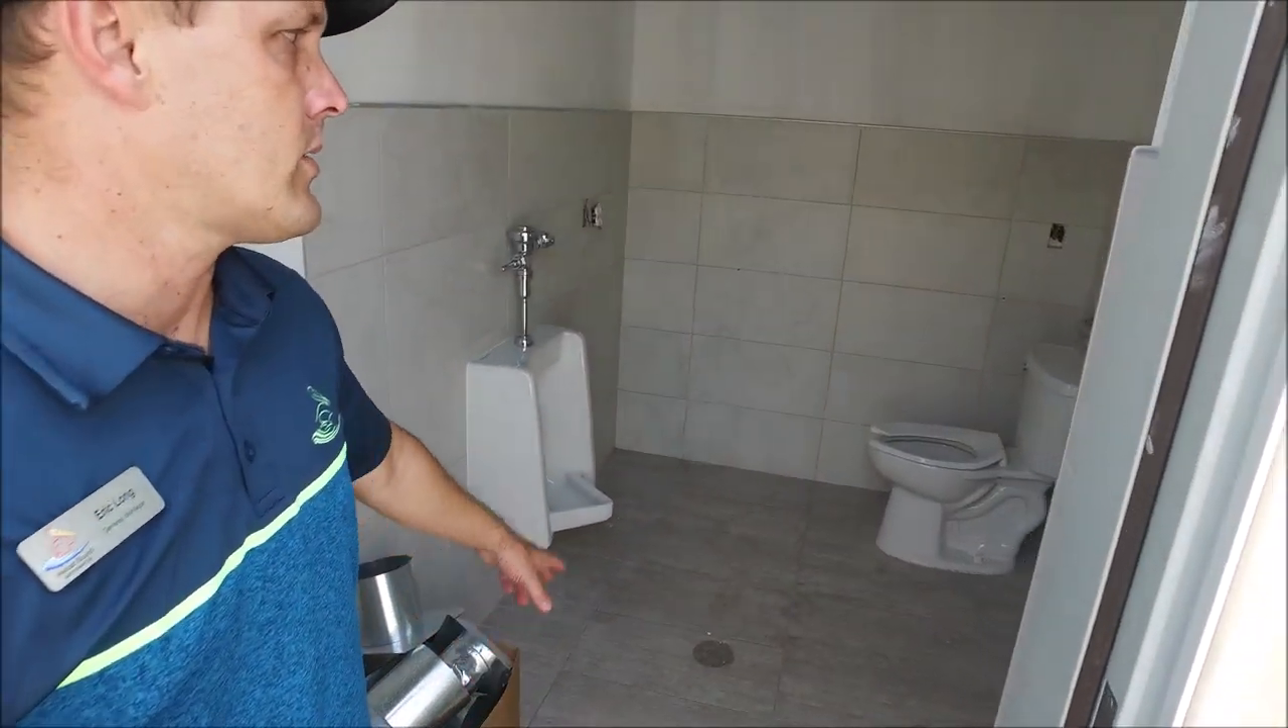You can see the restrooms have been put together, so we have the fixtures.